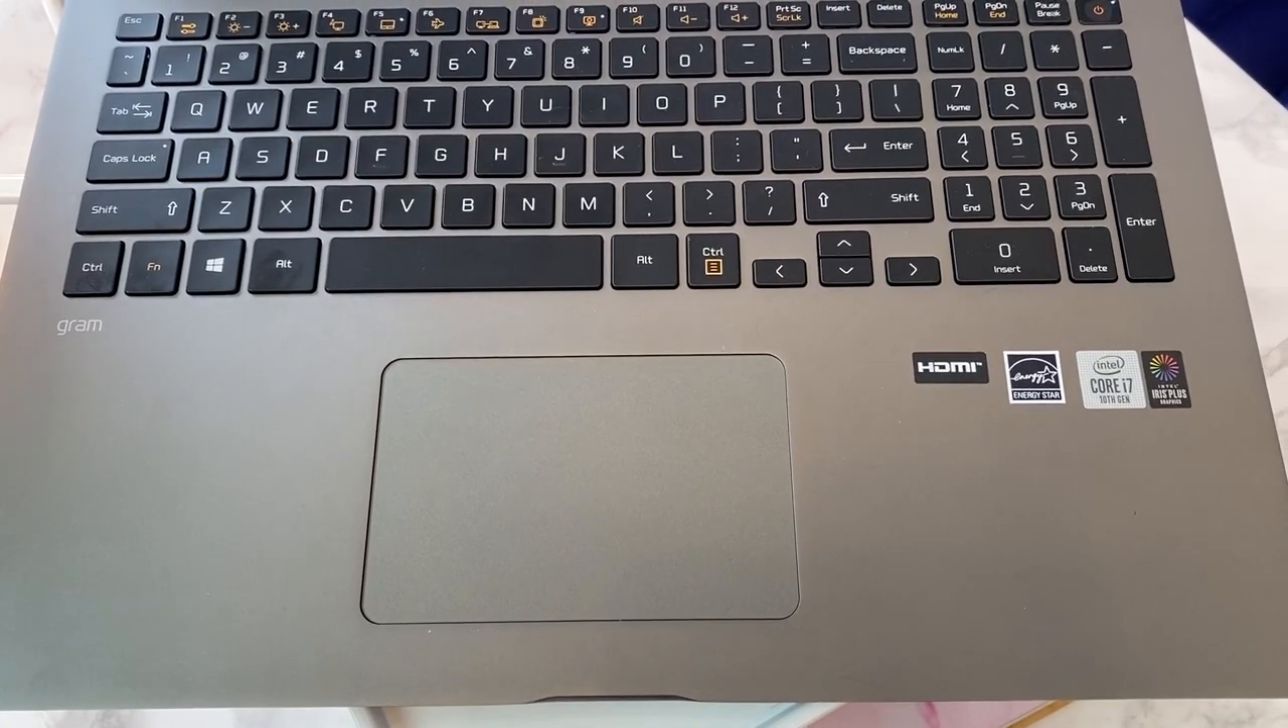Someone on Instagram pointed out to me the trackpad isn't centered under the spacebar on the keyboard.